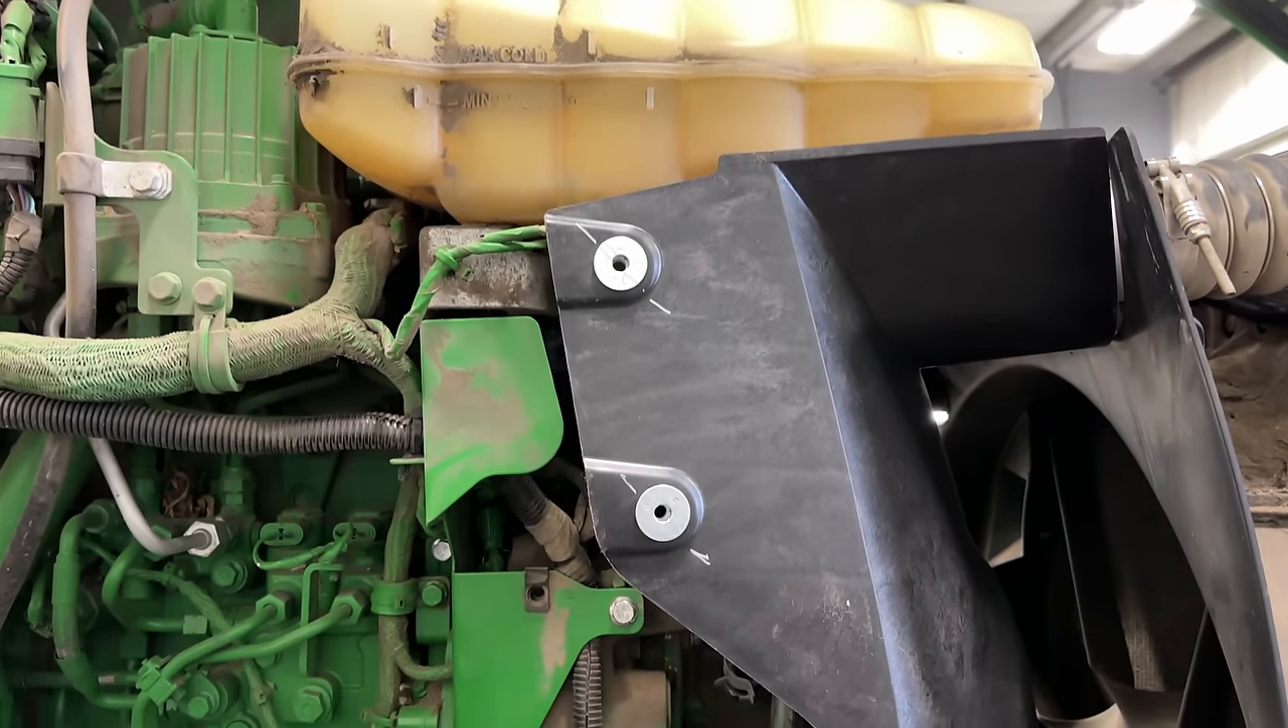Got the coolant tank set into place.